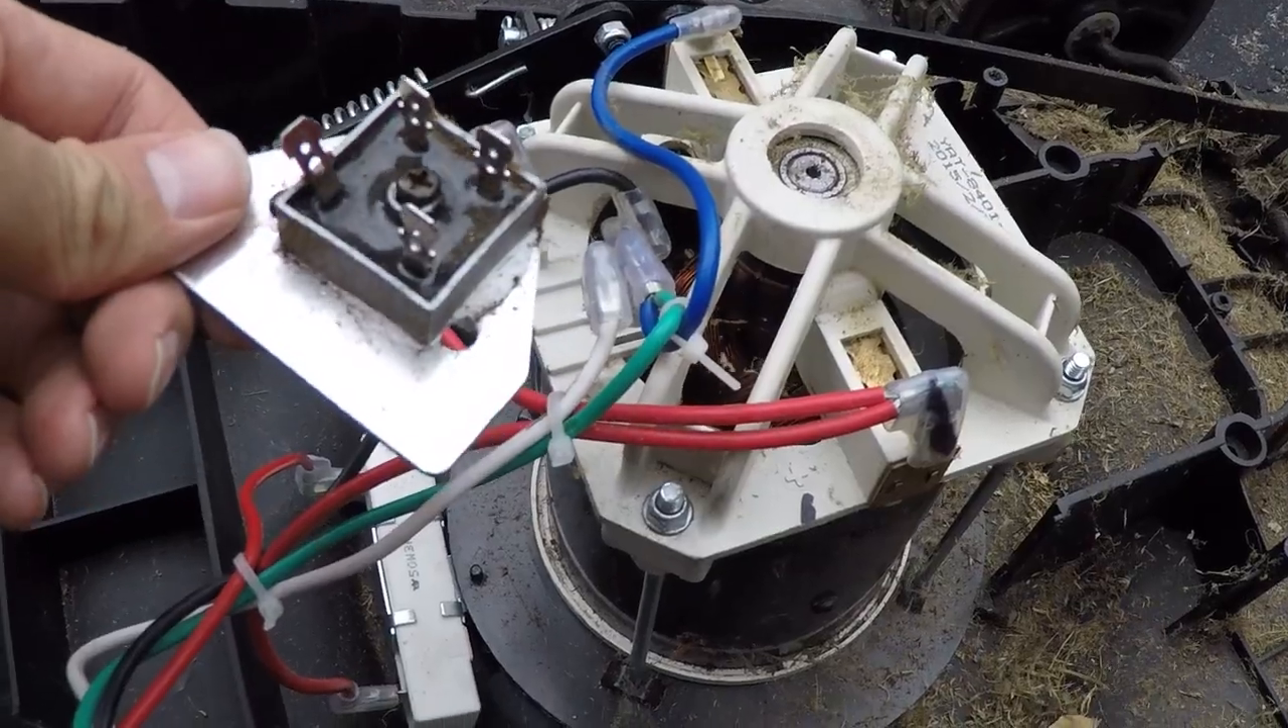All right, so I have the rectifier removed.